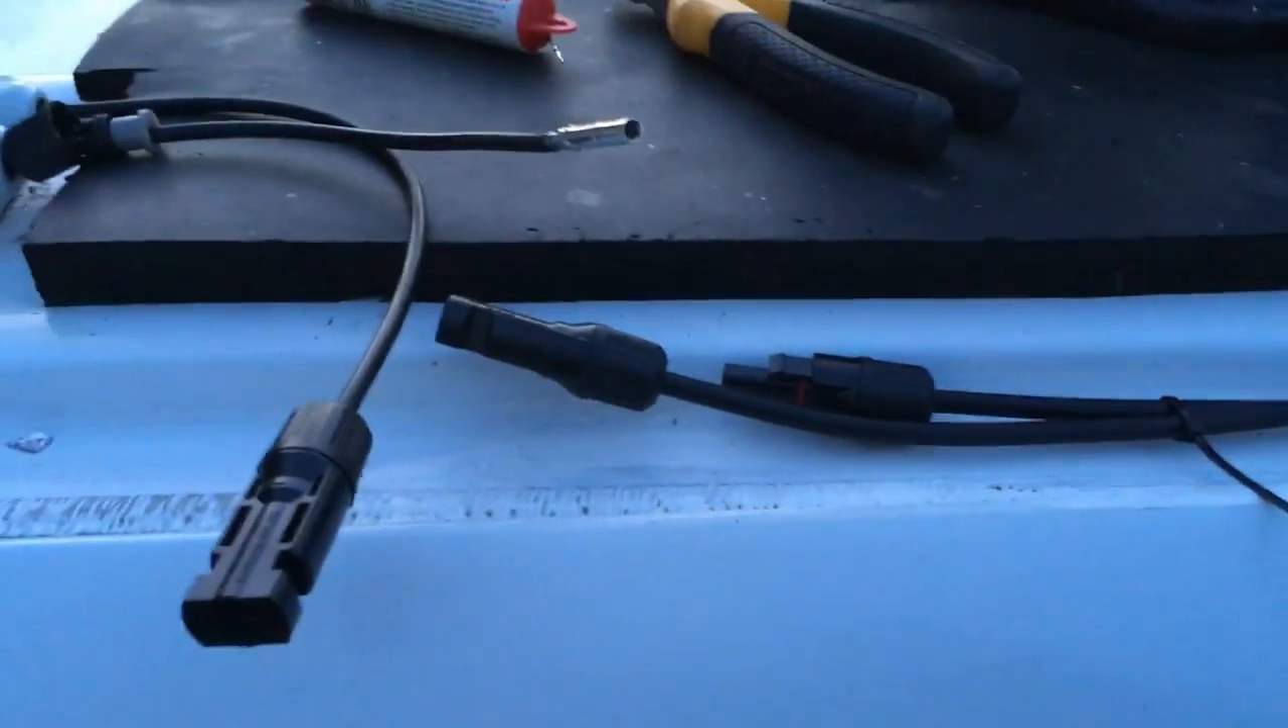Just got these last couple of connections to make on the cables that go down into the van.